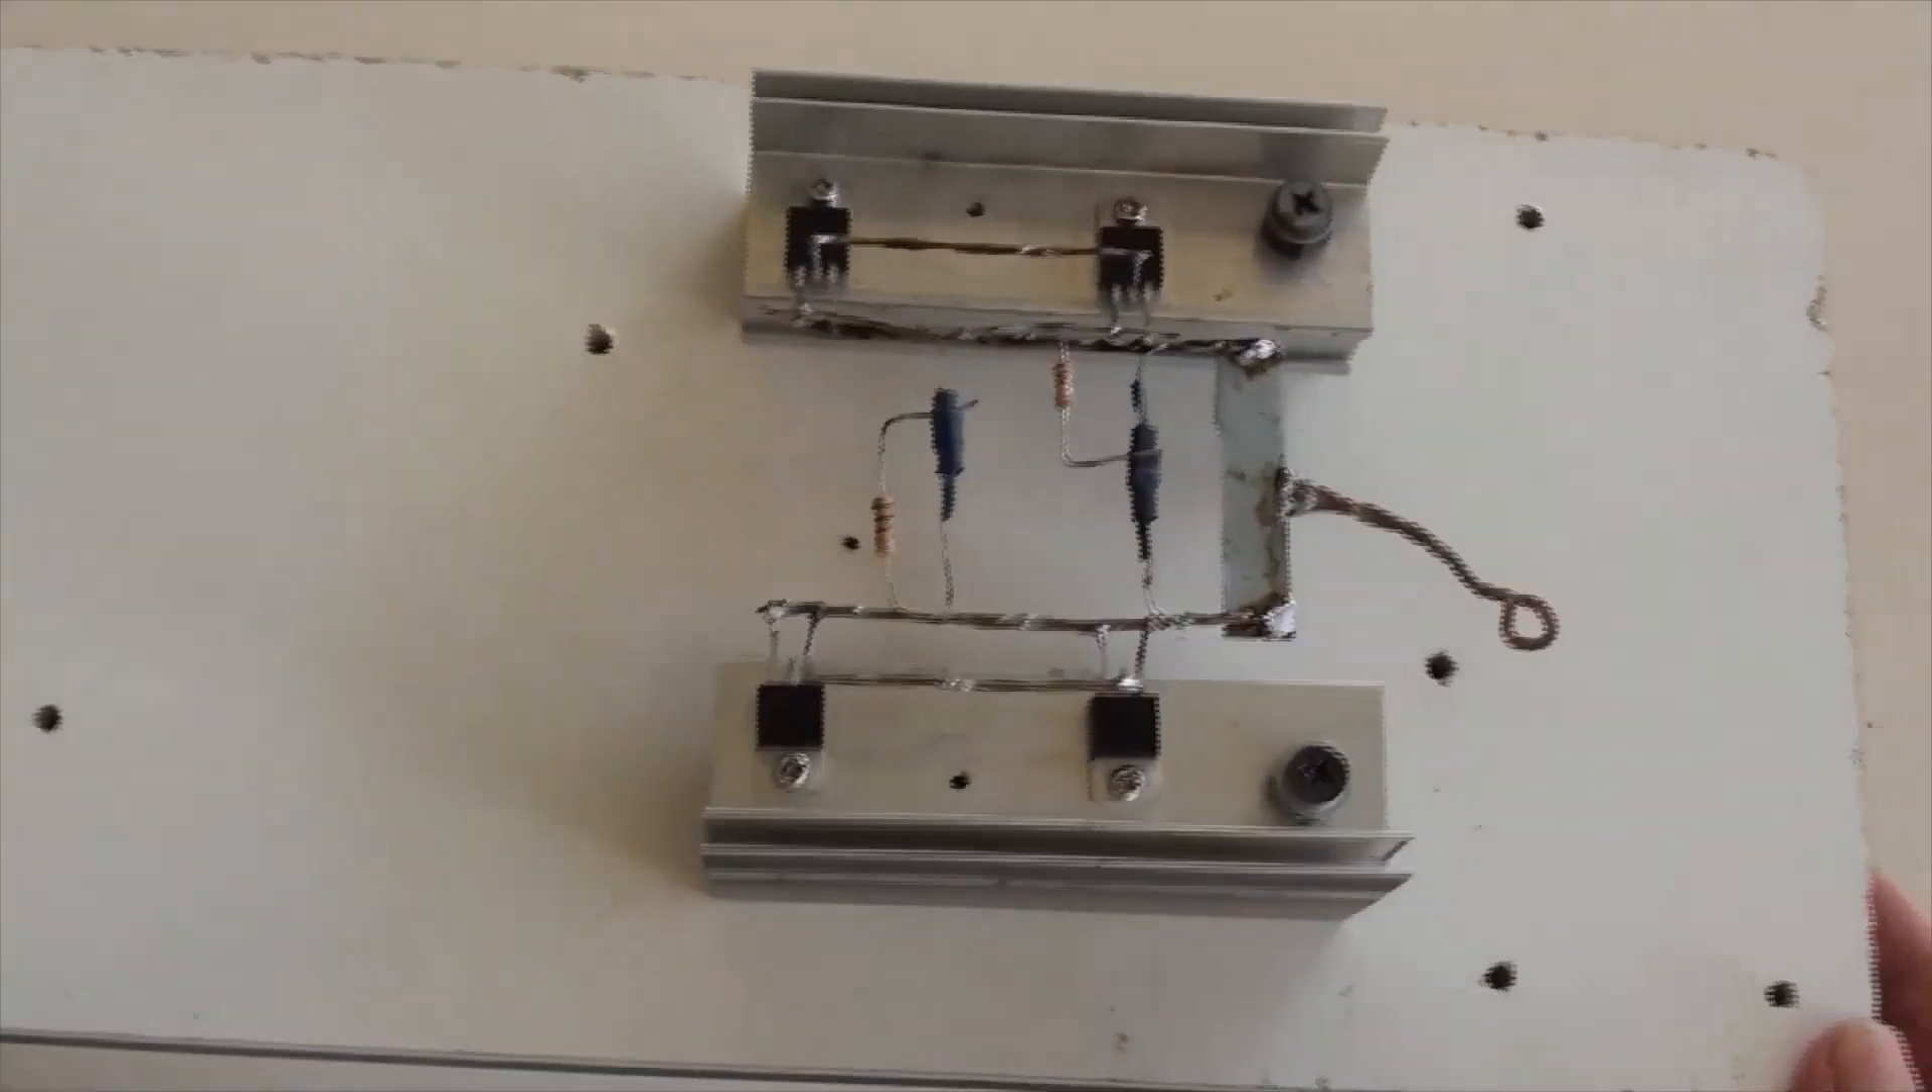These parts have been soldered together, and bolted on a piece of the board.